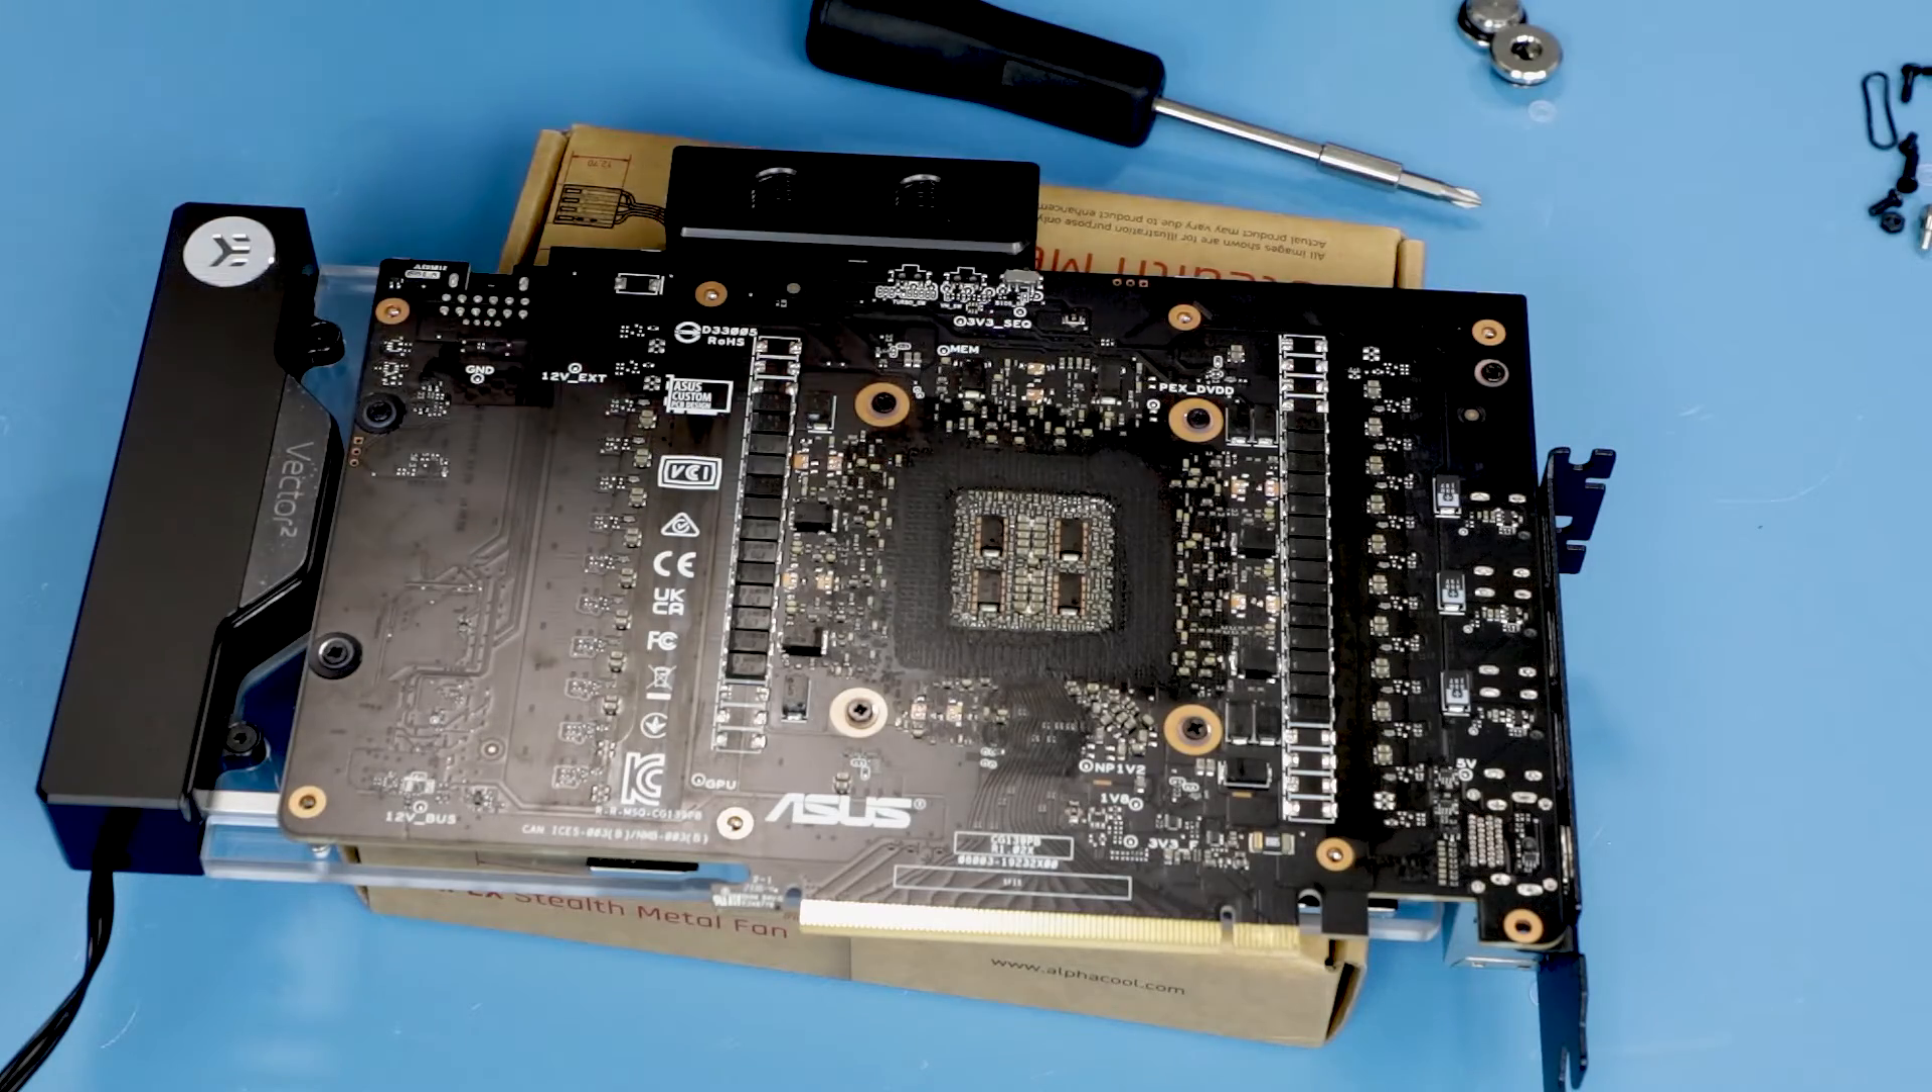After all screws in place notice that some holes still remain open because we still need to attach back plate later.